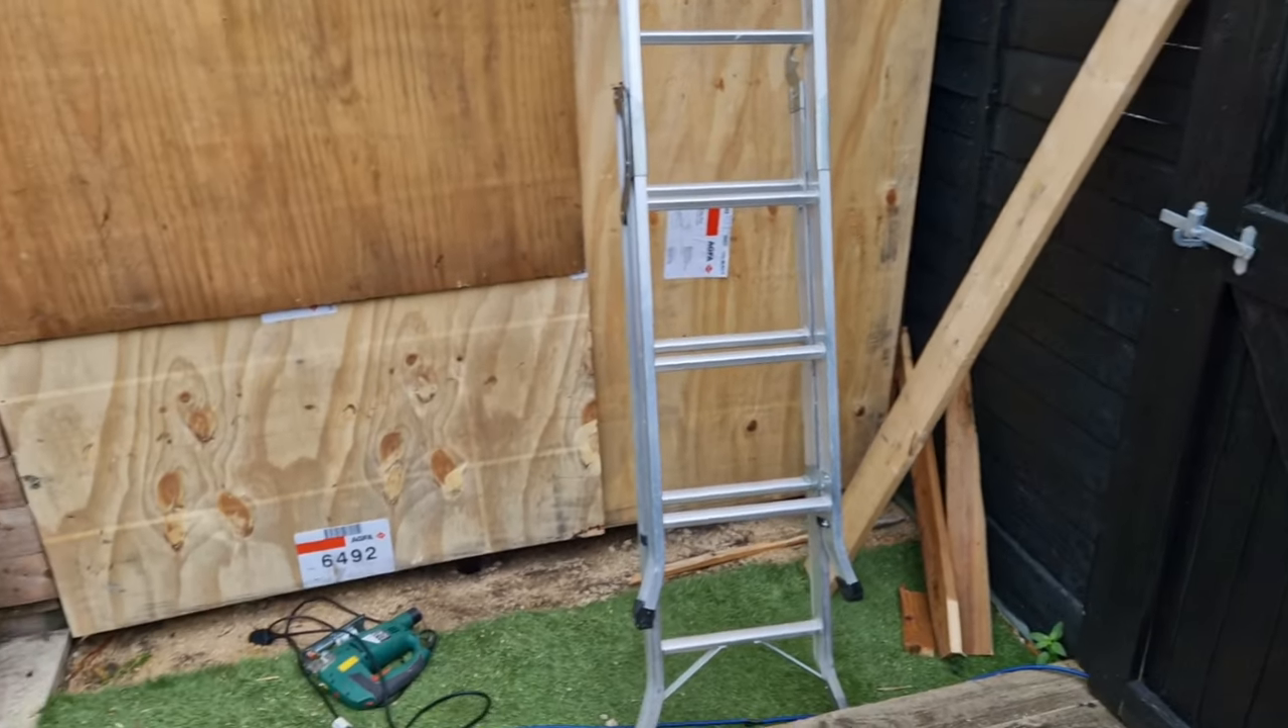So I've boarded the front up just with some surplus ply stuff from the old roof and stuff just because the rain's coming.